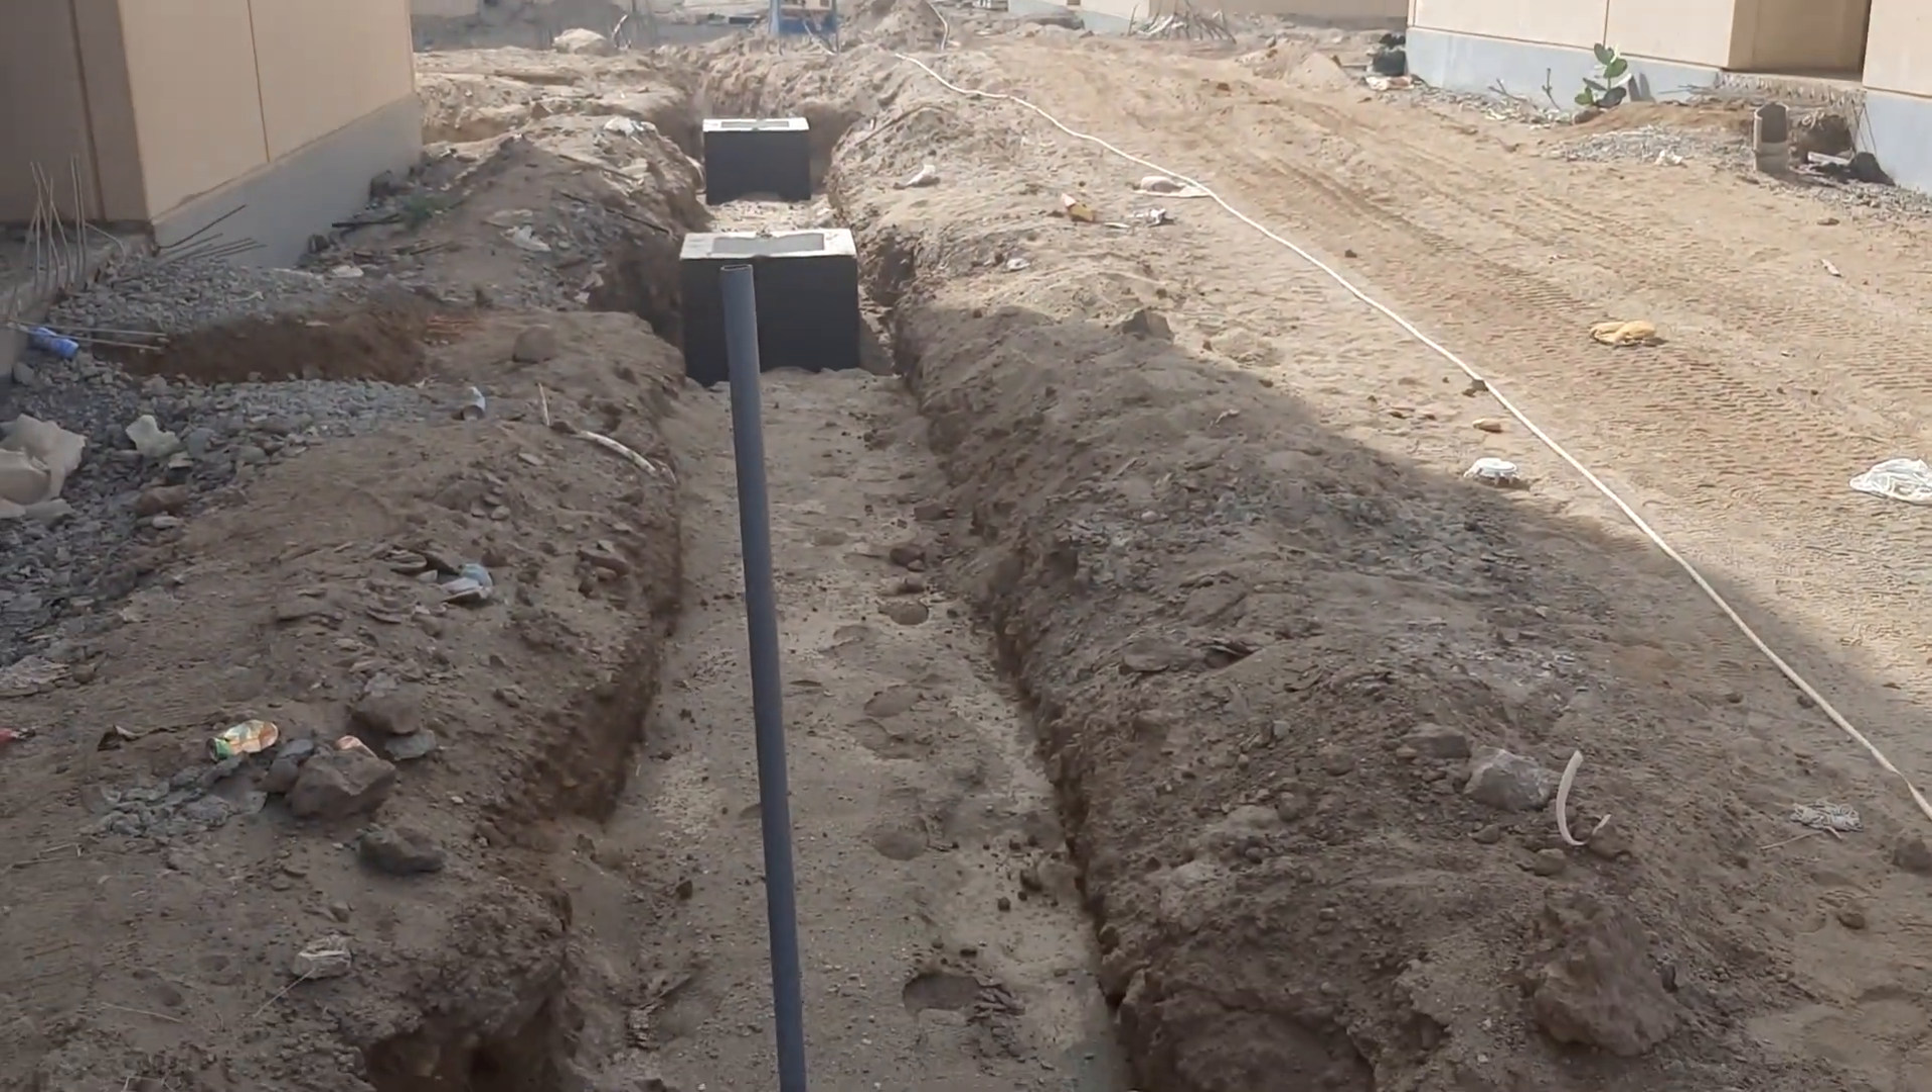ہمارے پاس چیمبرز انسپیکشن چیمبرز انسٹال کر دیا گیا ہیں اراؤنڈ بیلڈنگ۔